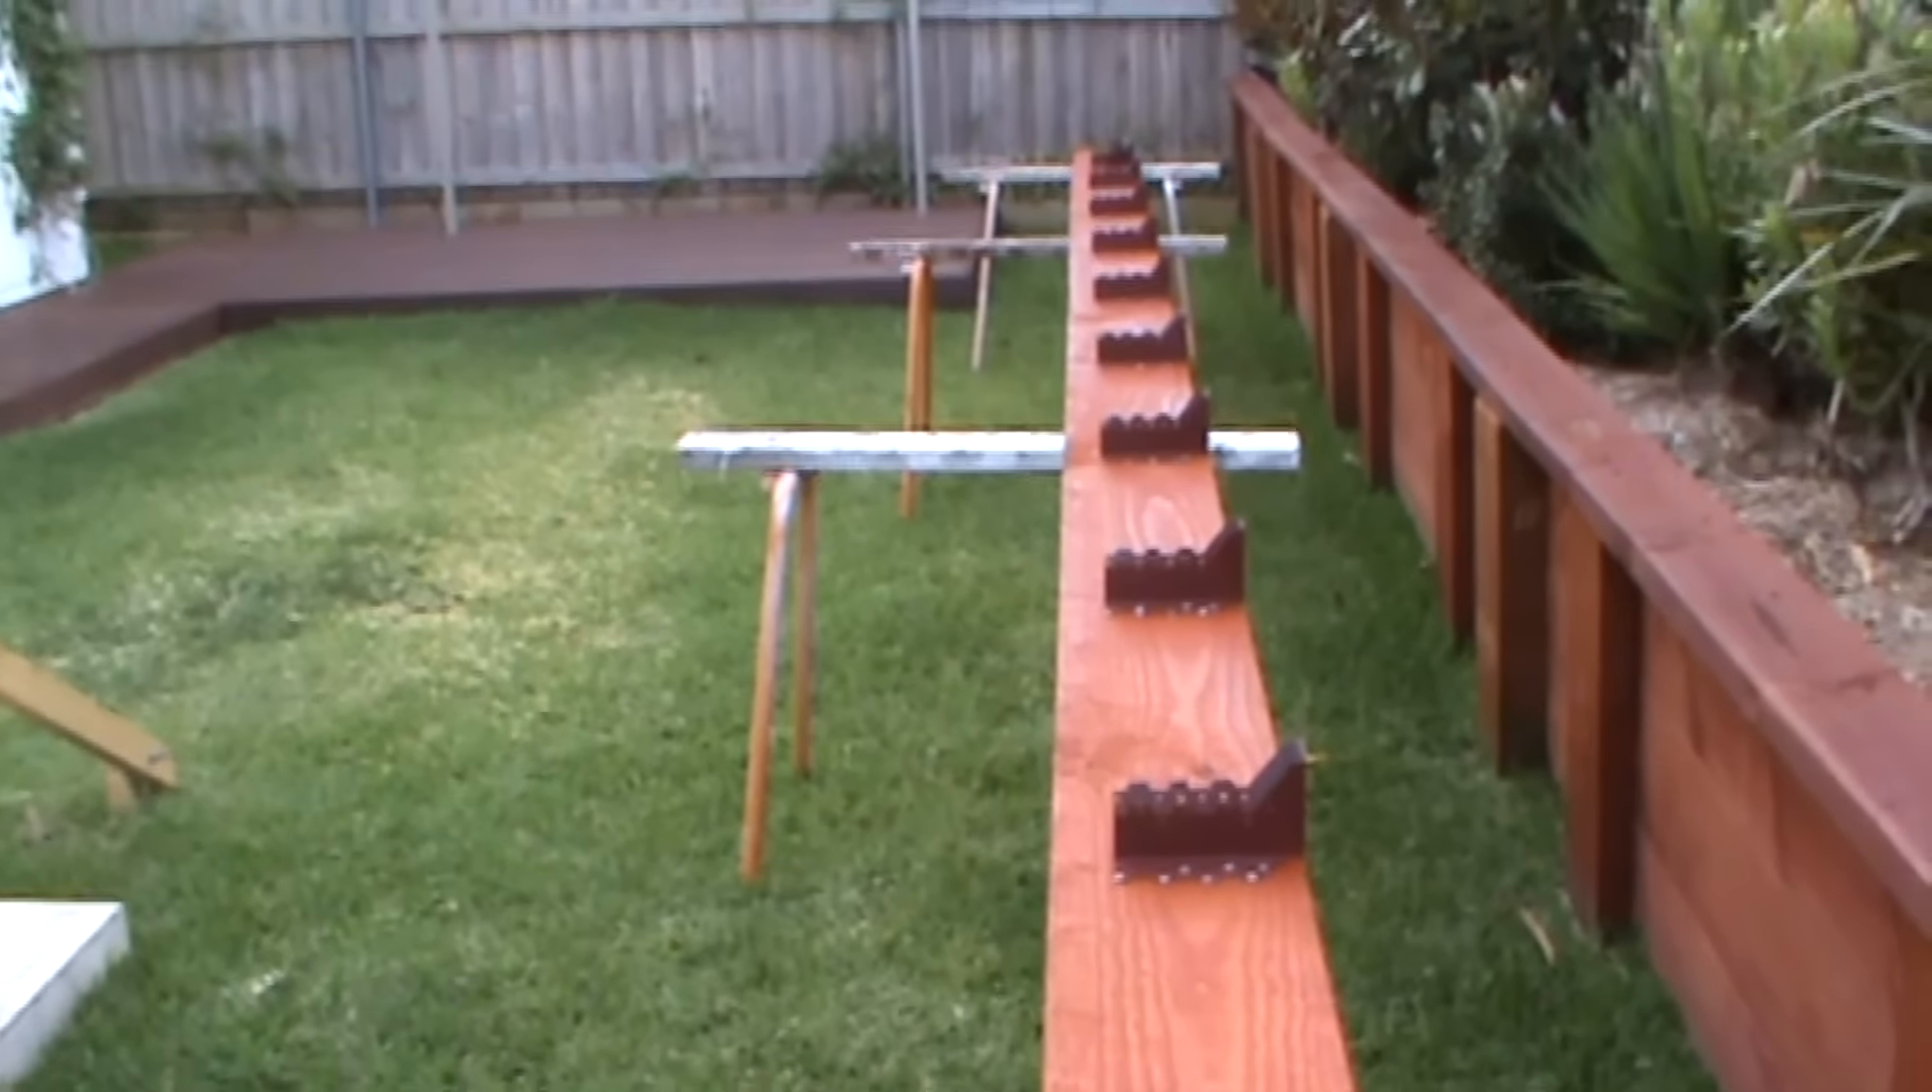This is a 6m, 18ft, 19ft ledger, so I've just put all the joist hangers in place.